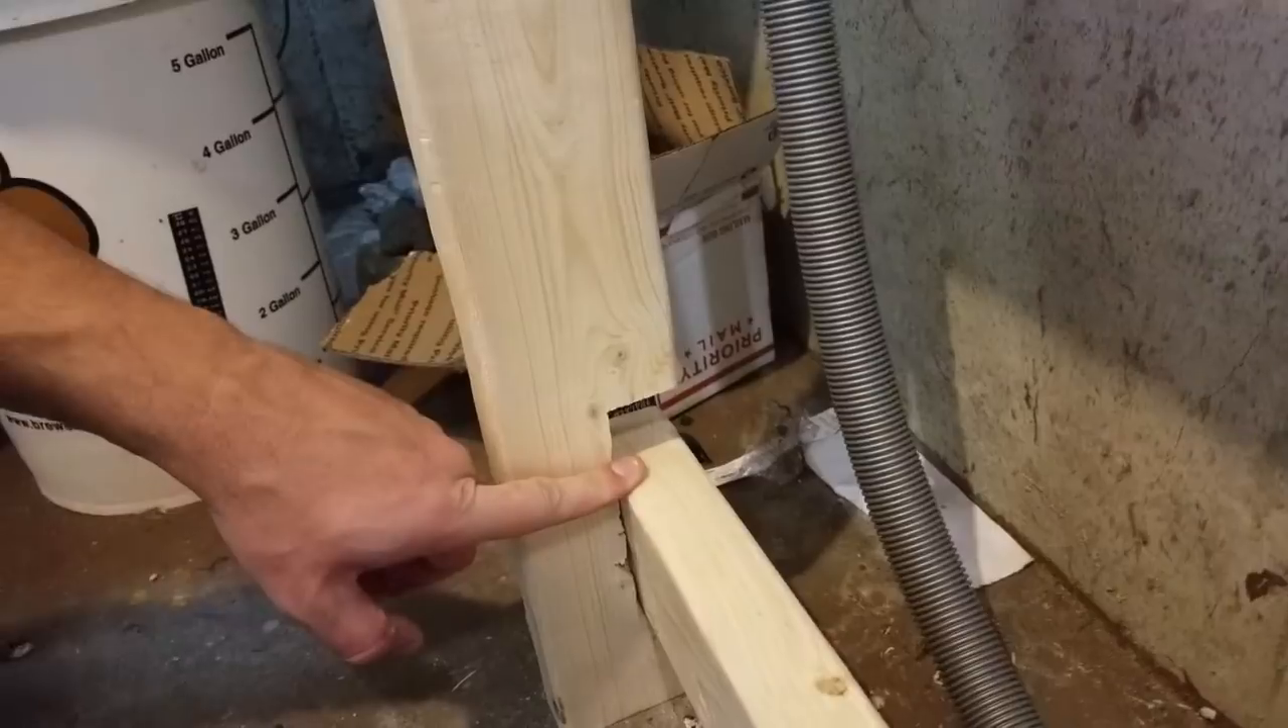We did not measure twice and now we have a little gap here.